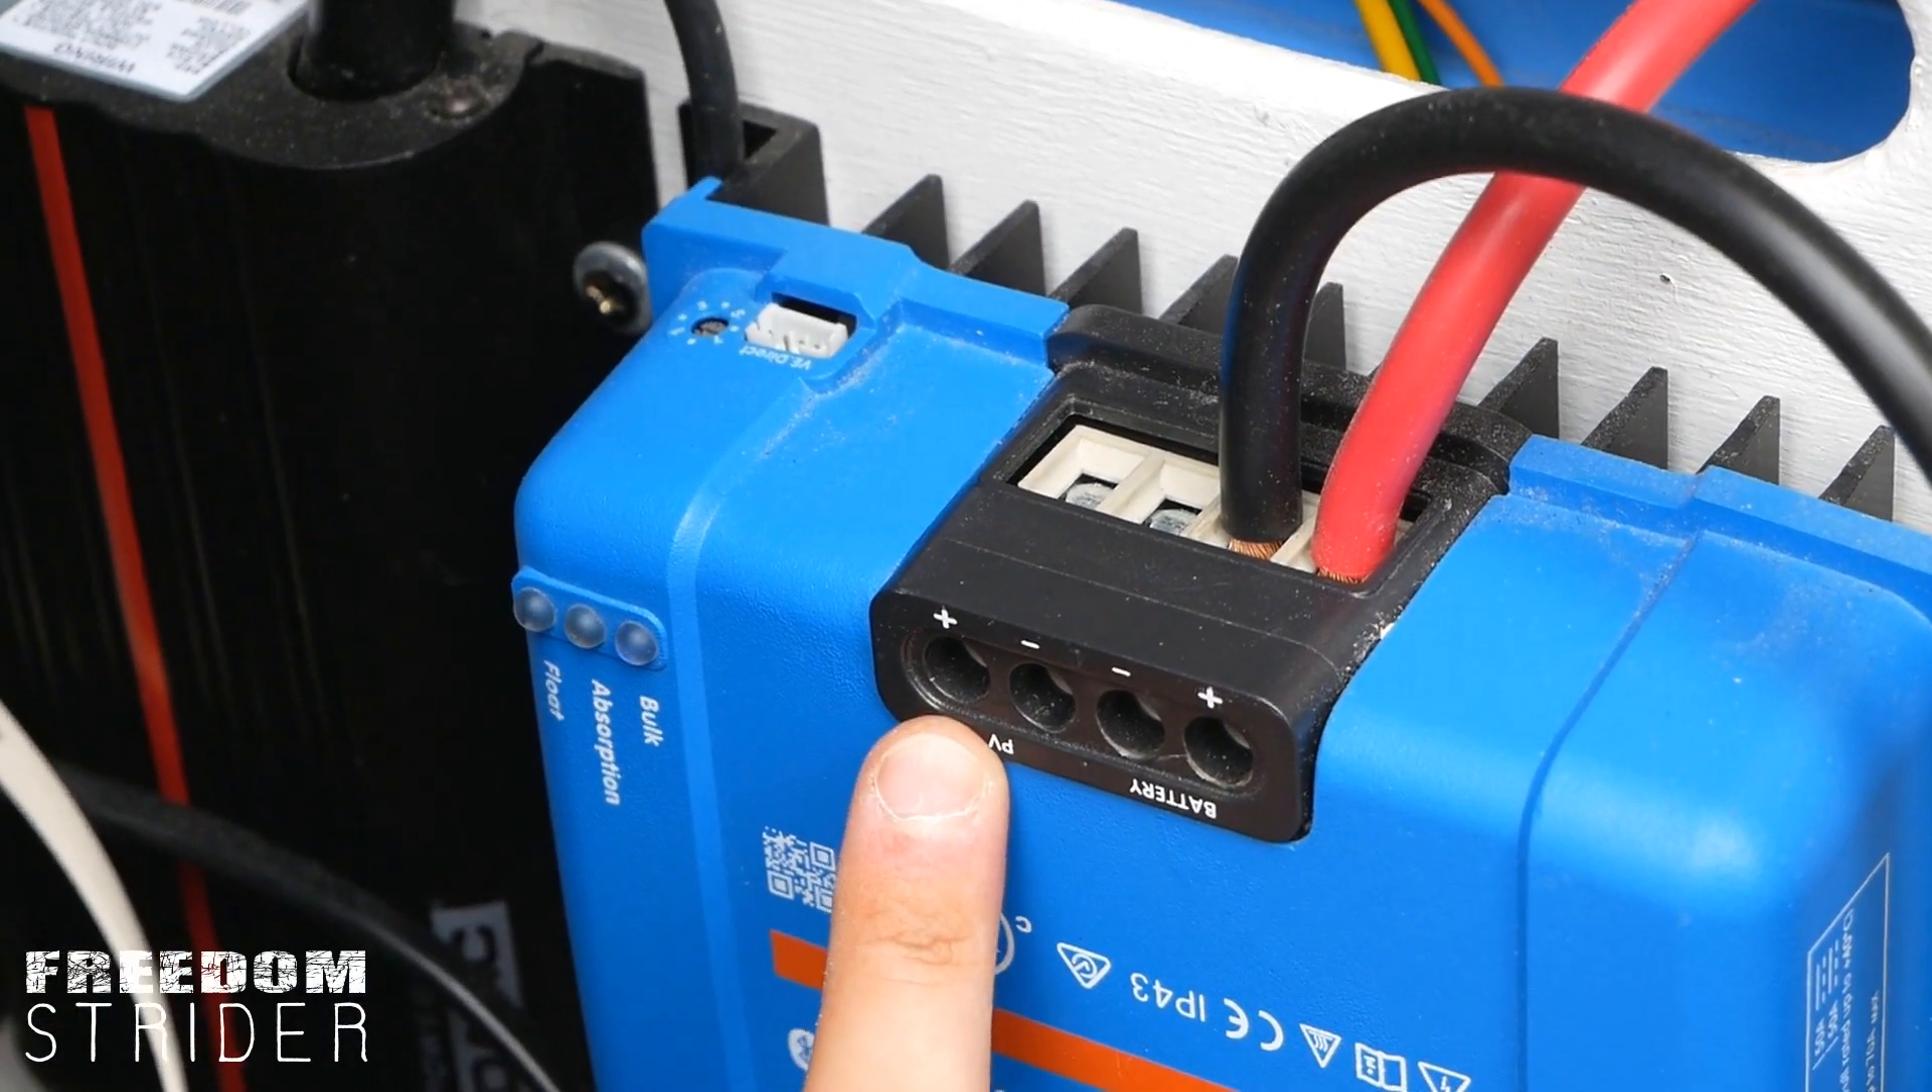We've got the battery positive and negative which is already wired up.